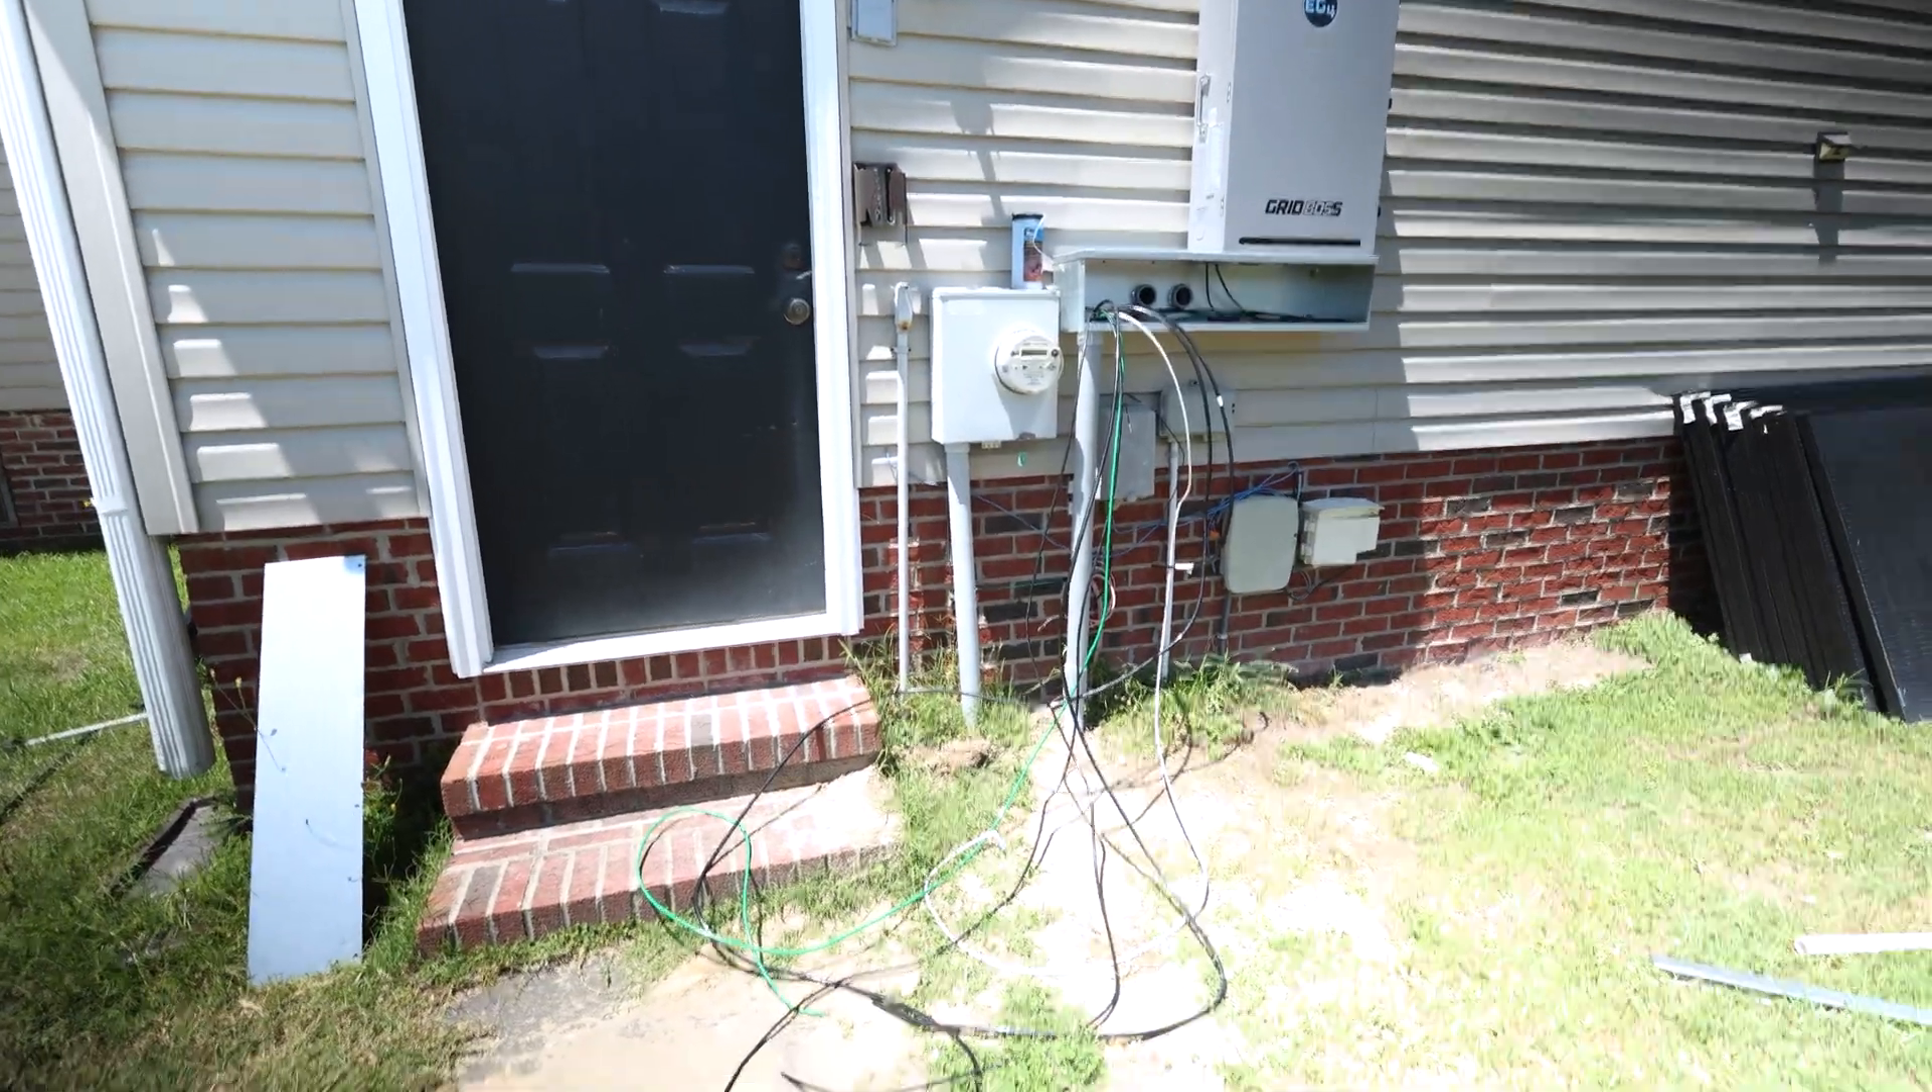So as you see i got basically the cables pulled but i don't have them all connected and then got some of the communication cables going up already and connected.